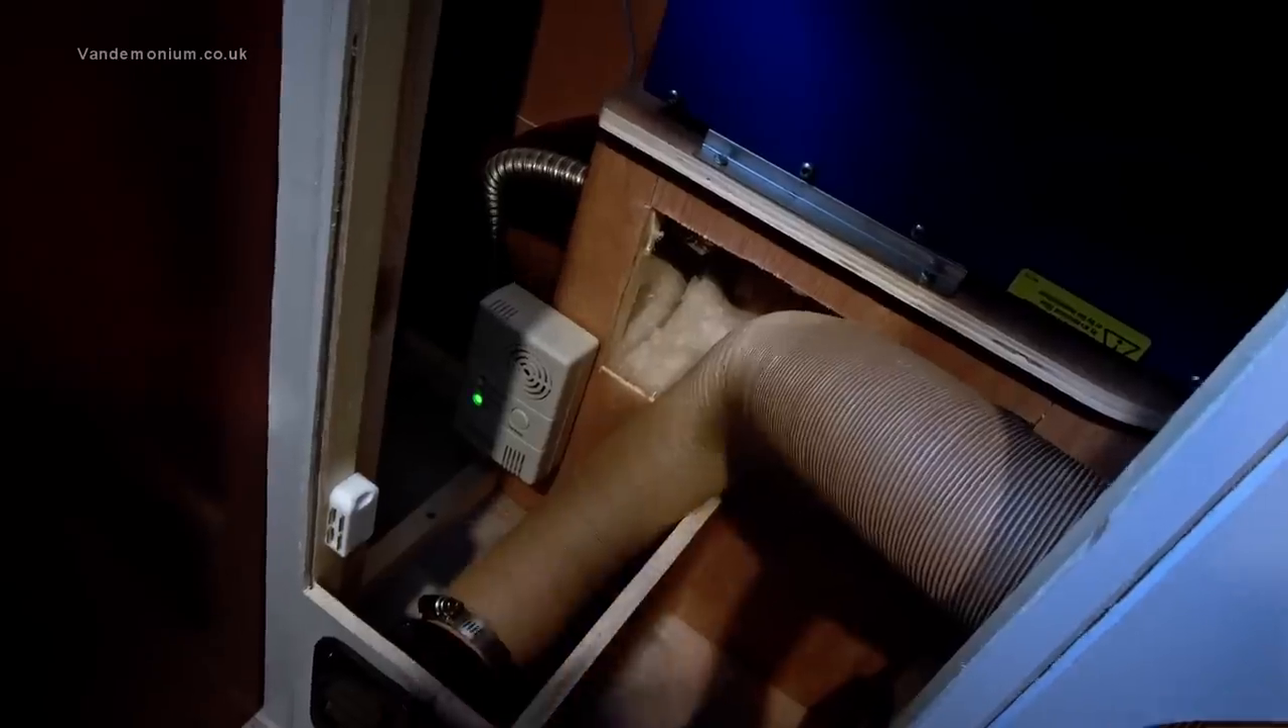As you can see I've reconnected the air hose this duct thing here.